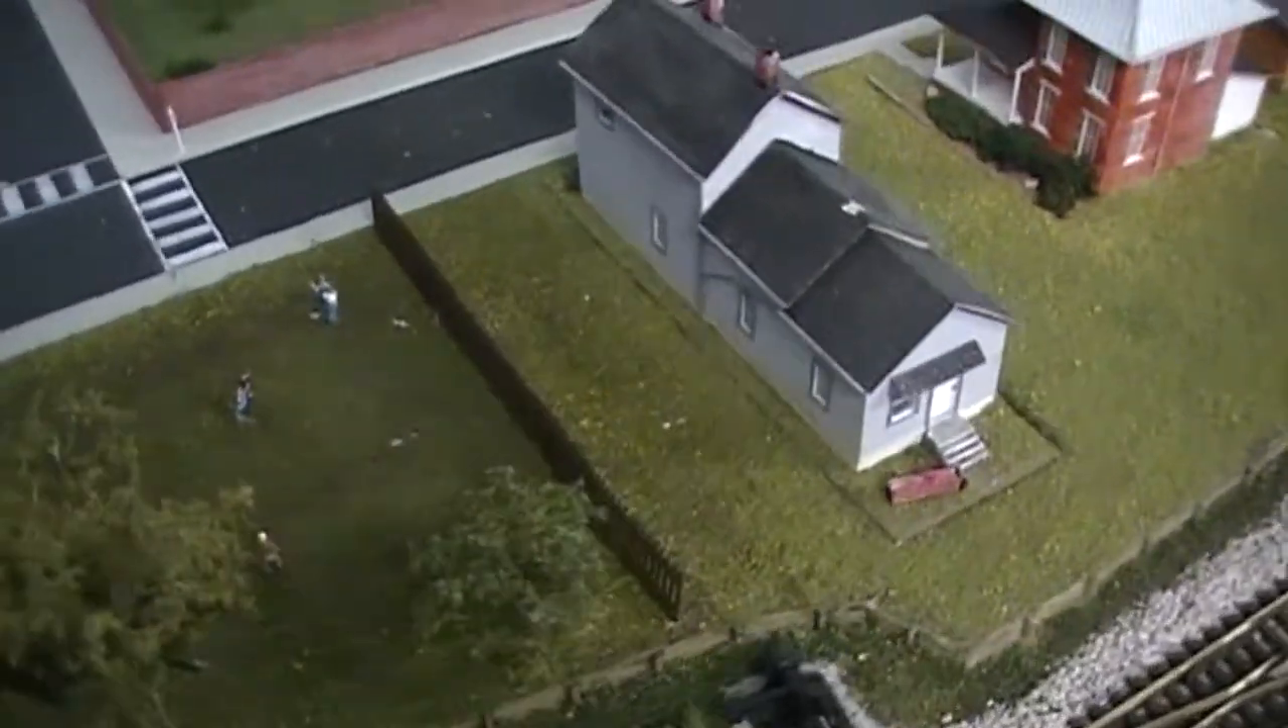Here's a look at the privacy fence all installed.